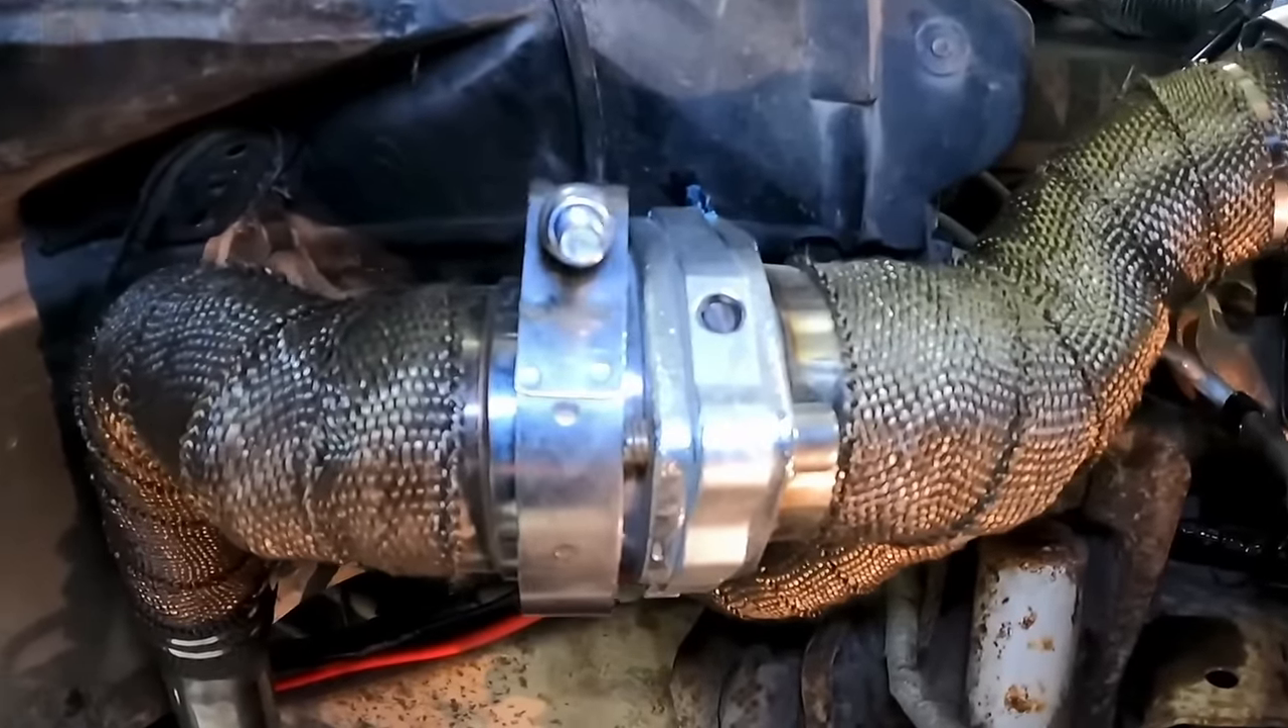Okay check it out we got the exhaust cutout hooked up.